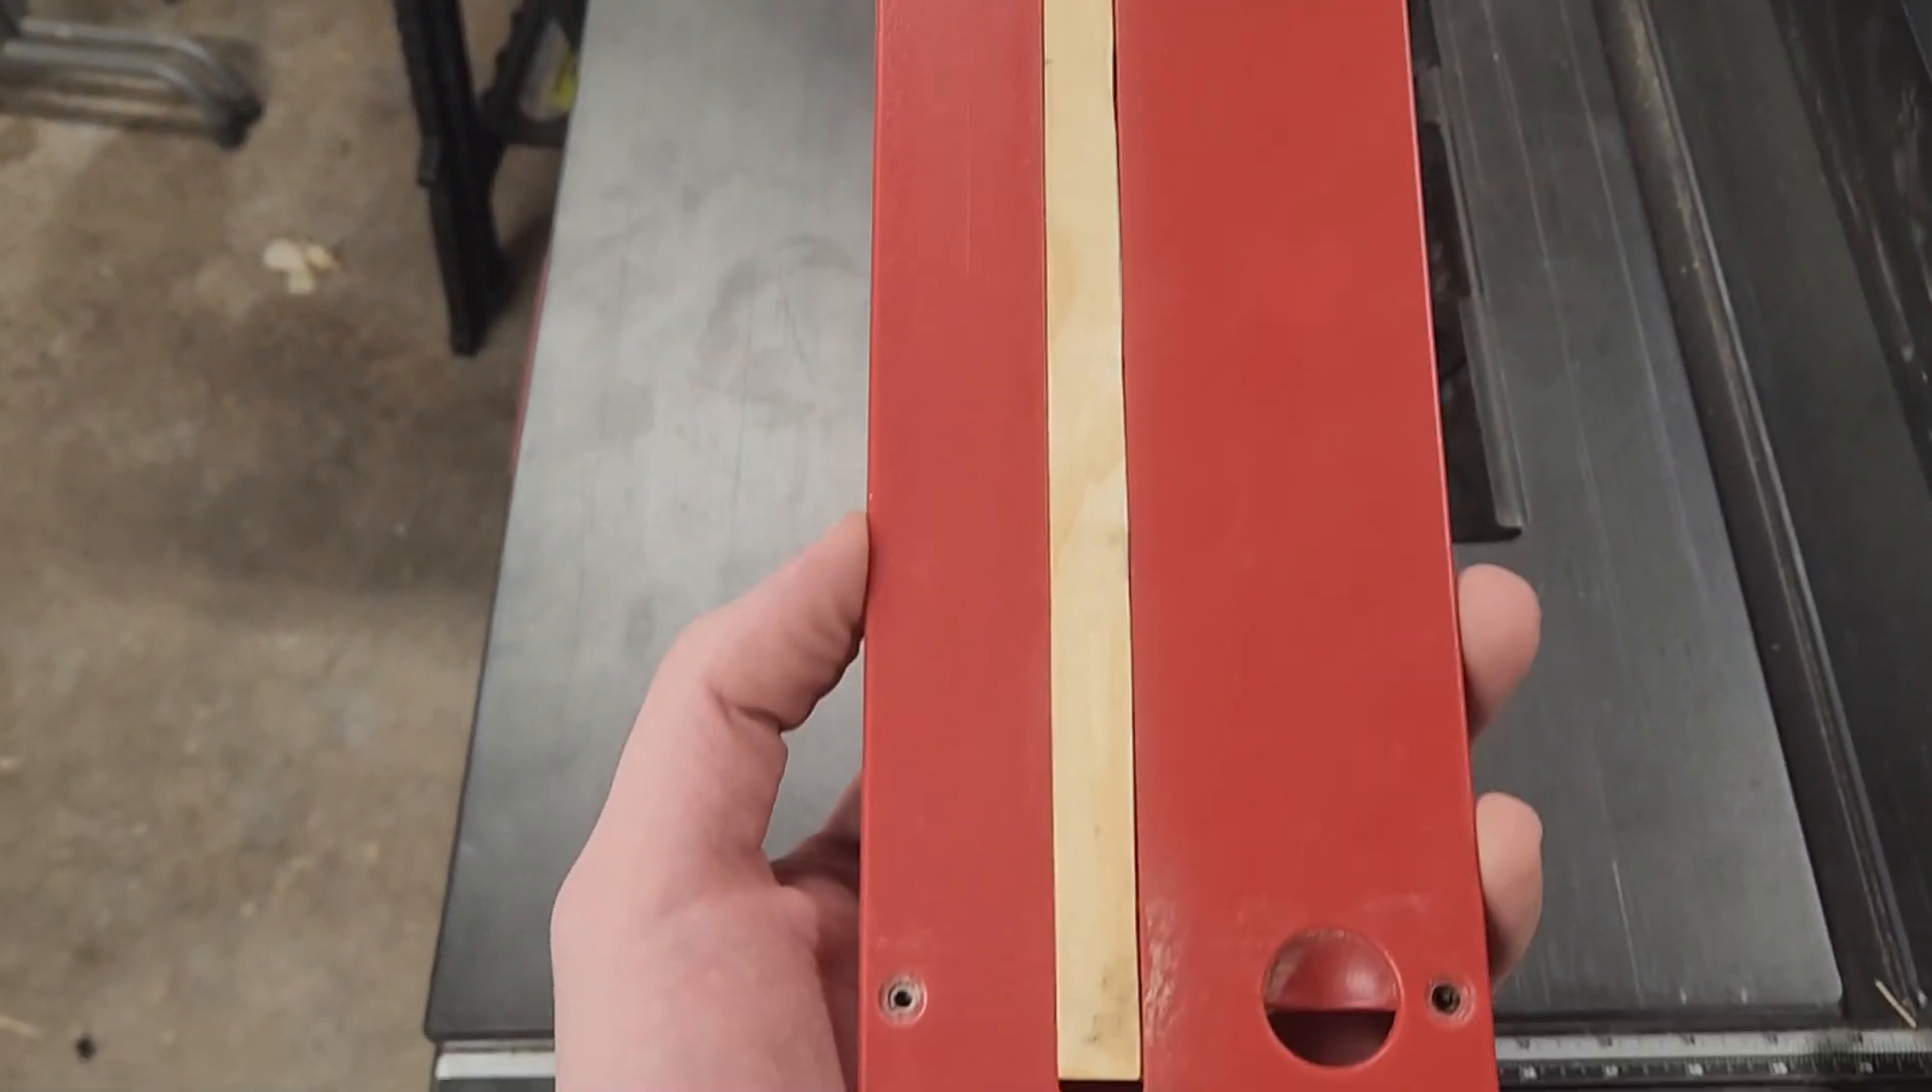Okay, I've got my throat plate with the wood attached to it now glued in there.